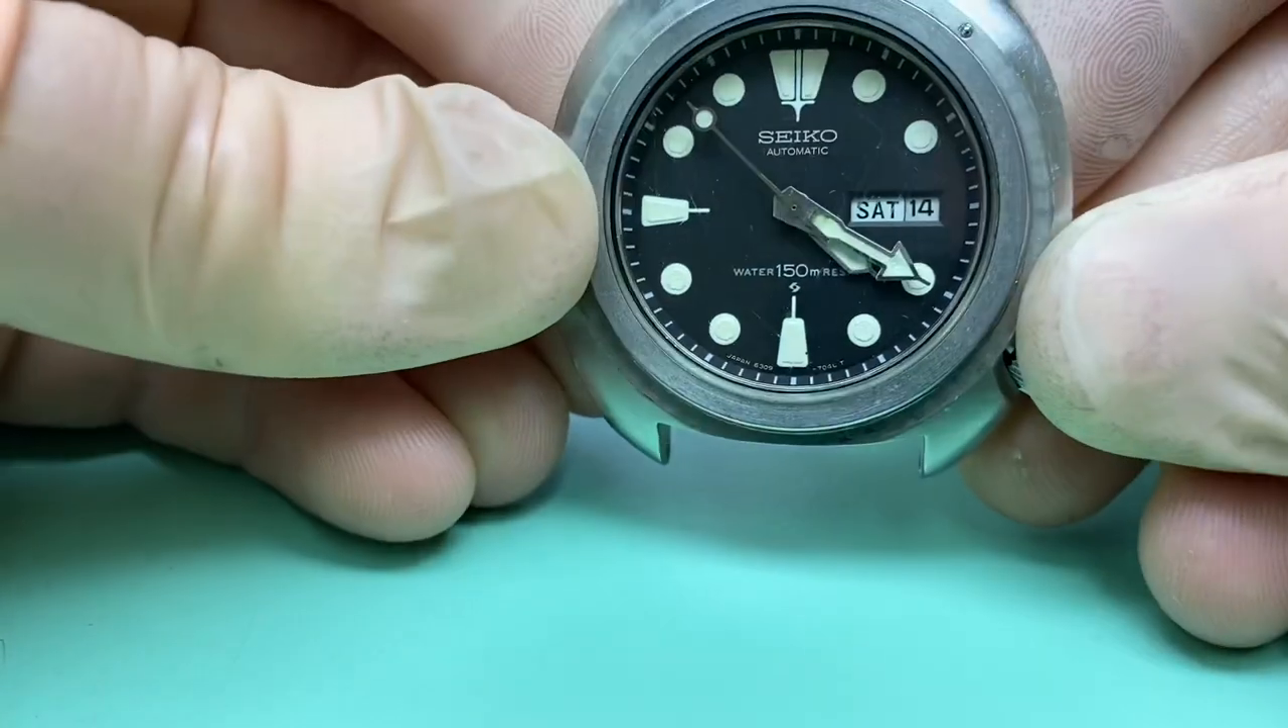We now have the dial and hands installed on the watch.